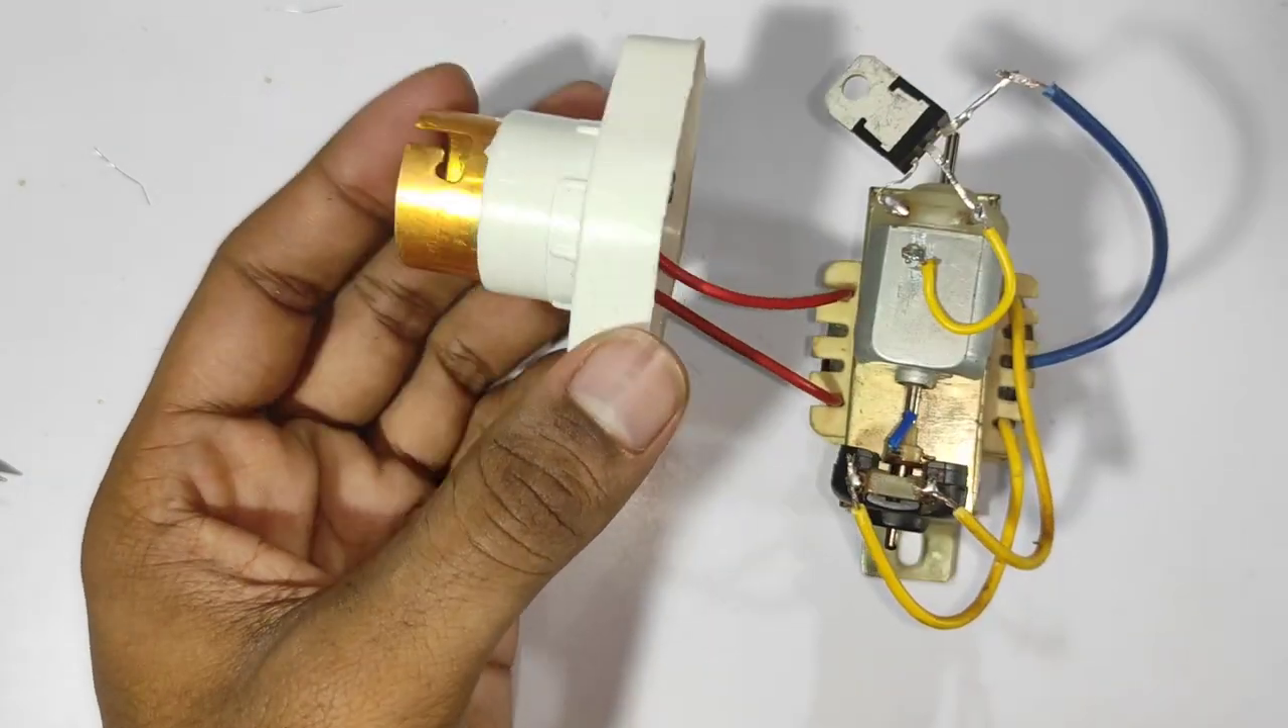दोस्त यहाँ पर मैंने एक हॉल्डर को कनेक्ट कर लिया है।